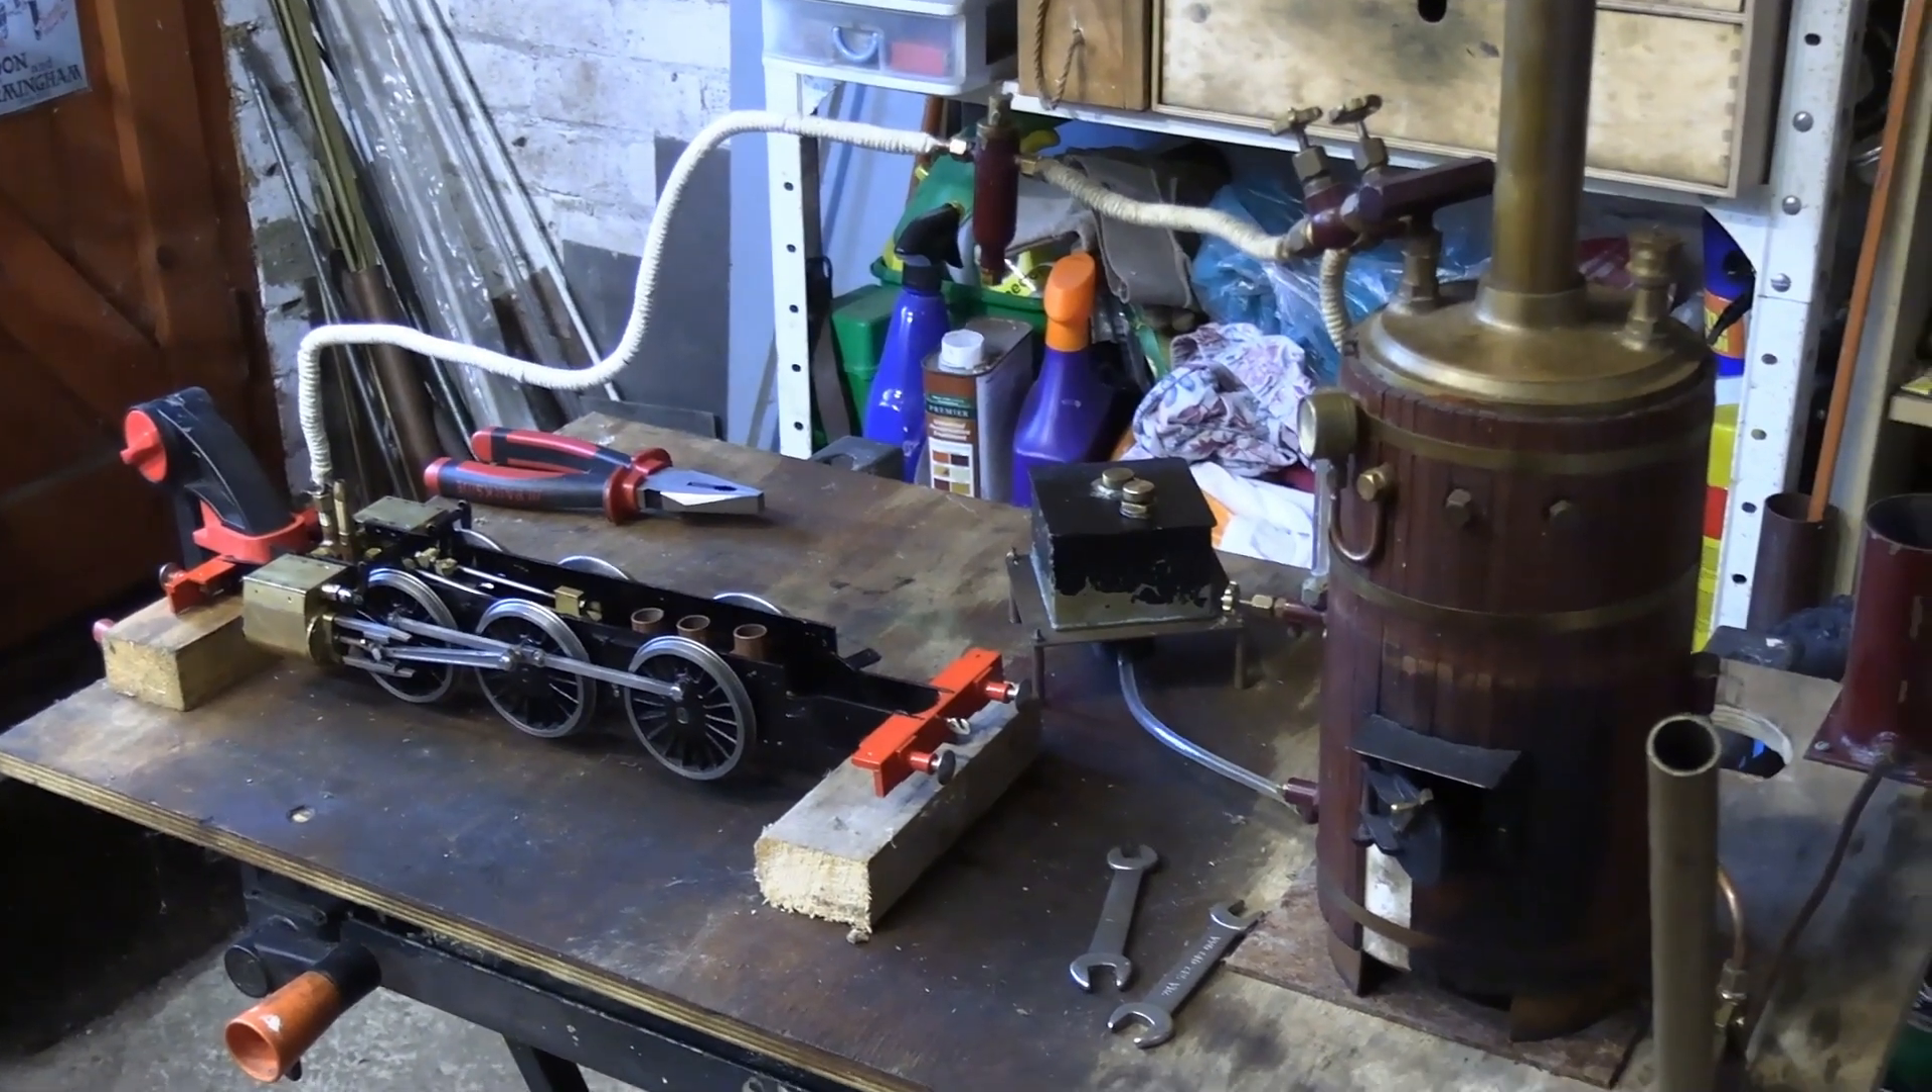Here's the chassis connected up to the steam line and connected up to our vertical boiler so all it remains to do now is to put some water in and put some fuel in for the fire.